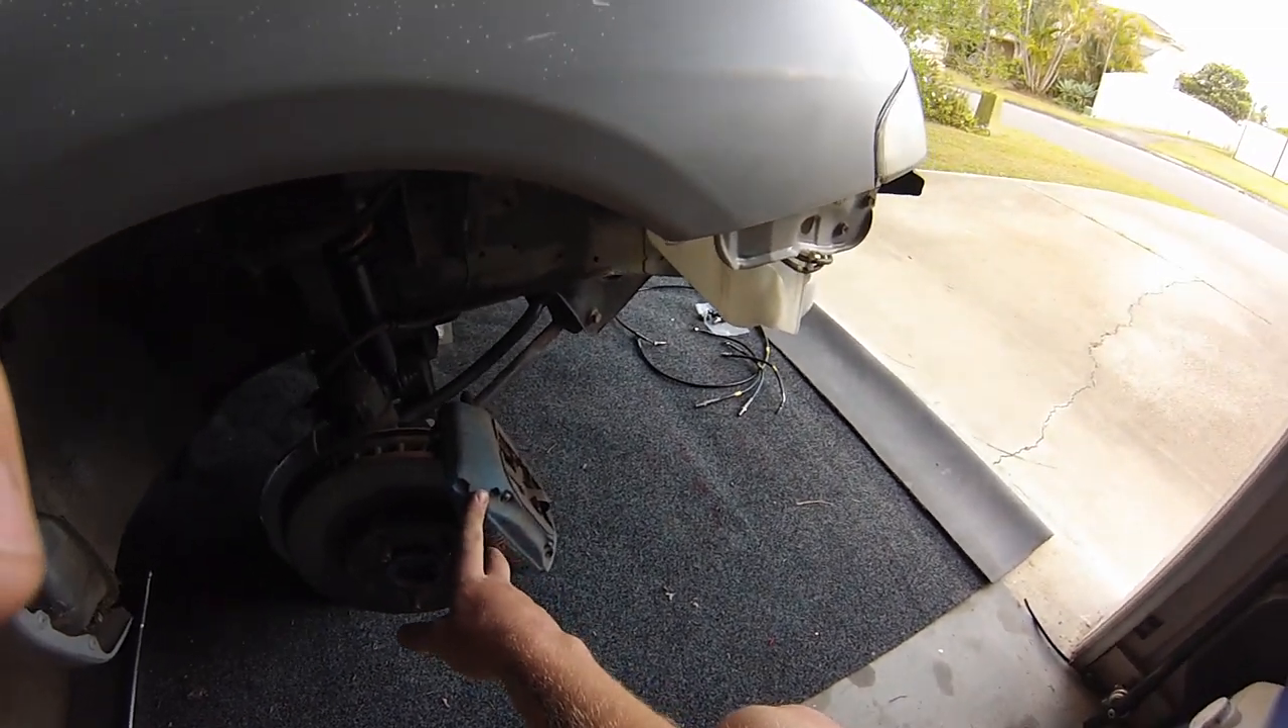Okay, guys, so as you can see, I've got the front wheels off.